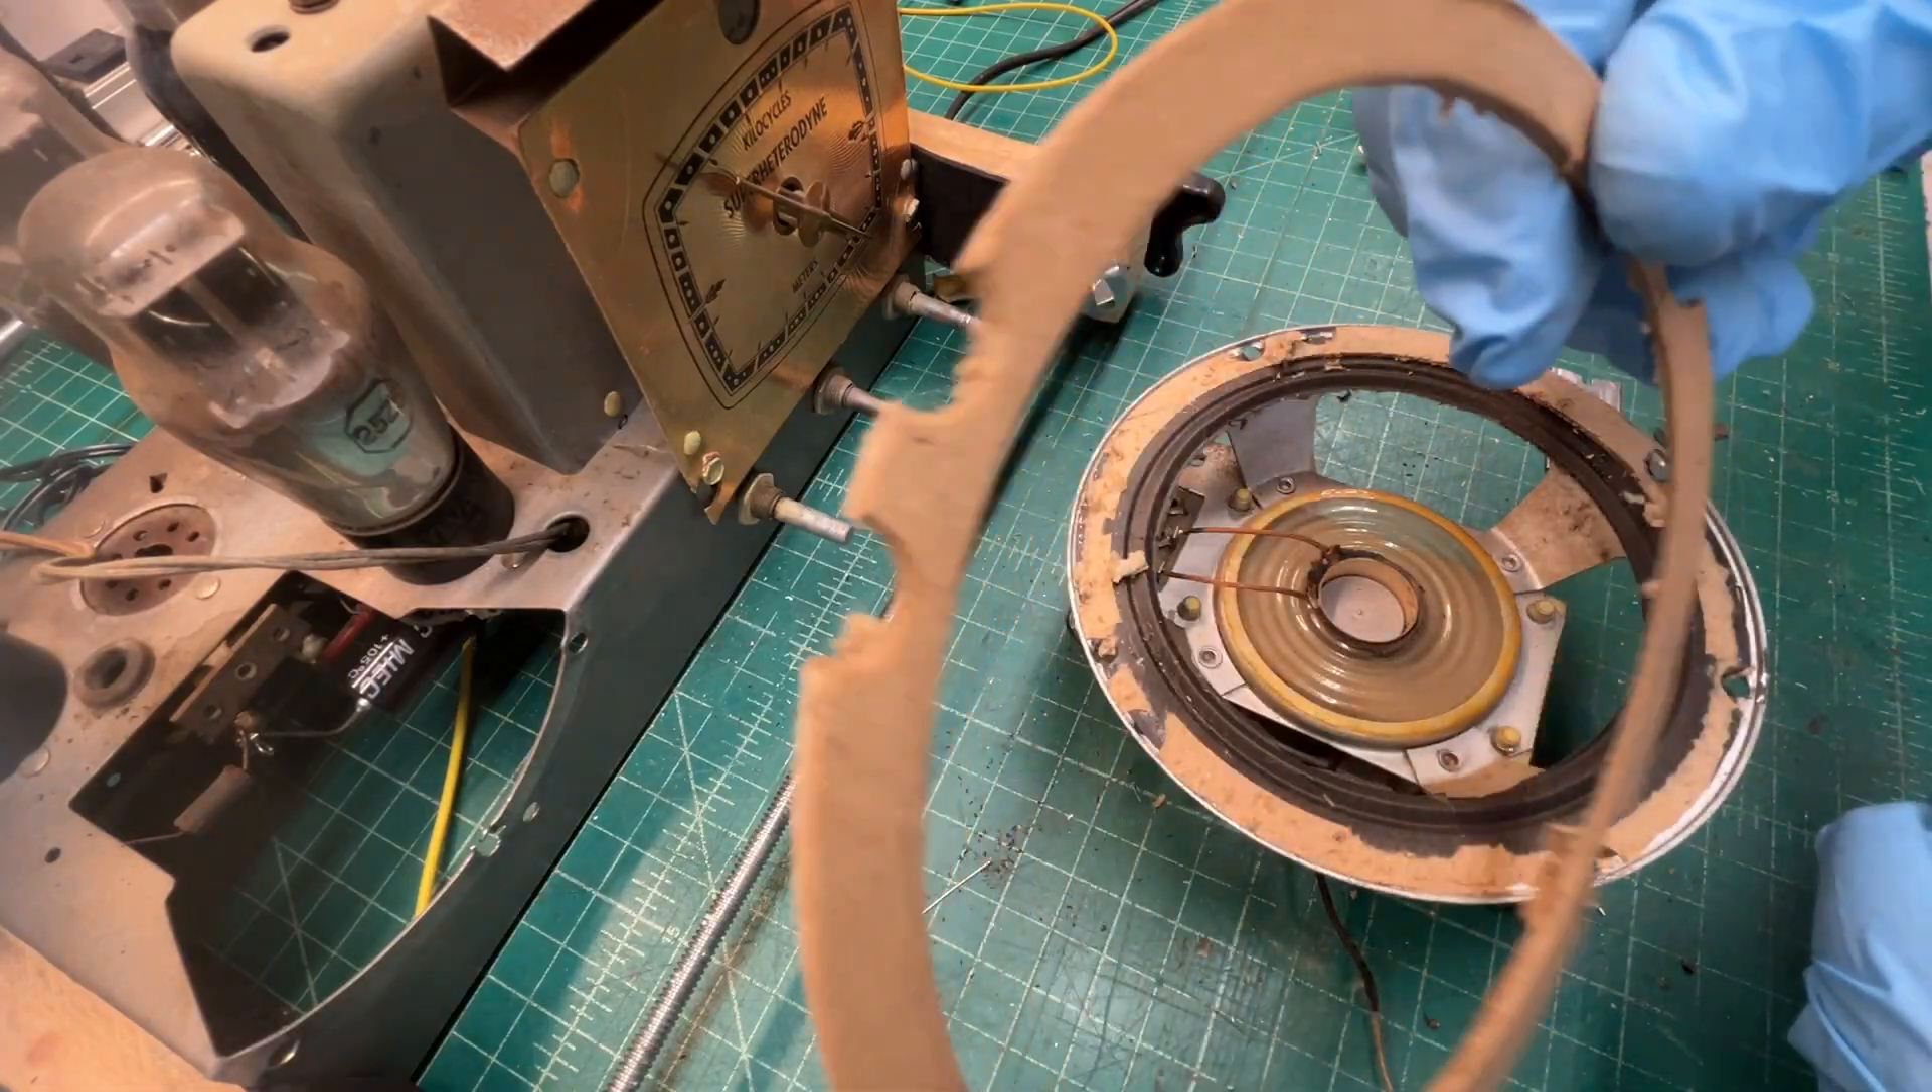Let me see if I can get the gasket off here. Well, I've got part of it.